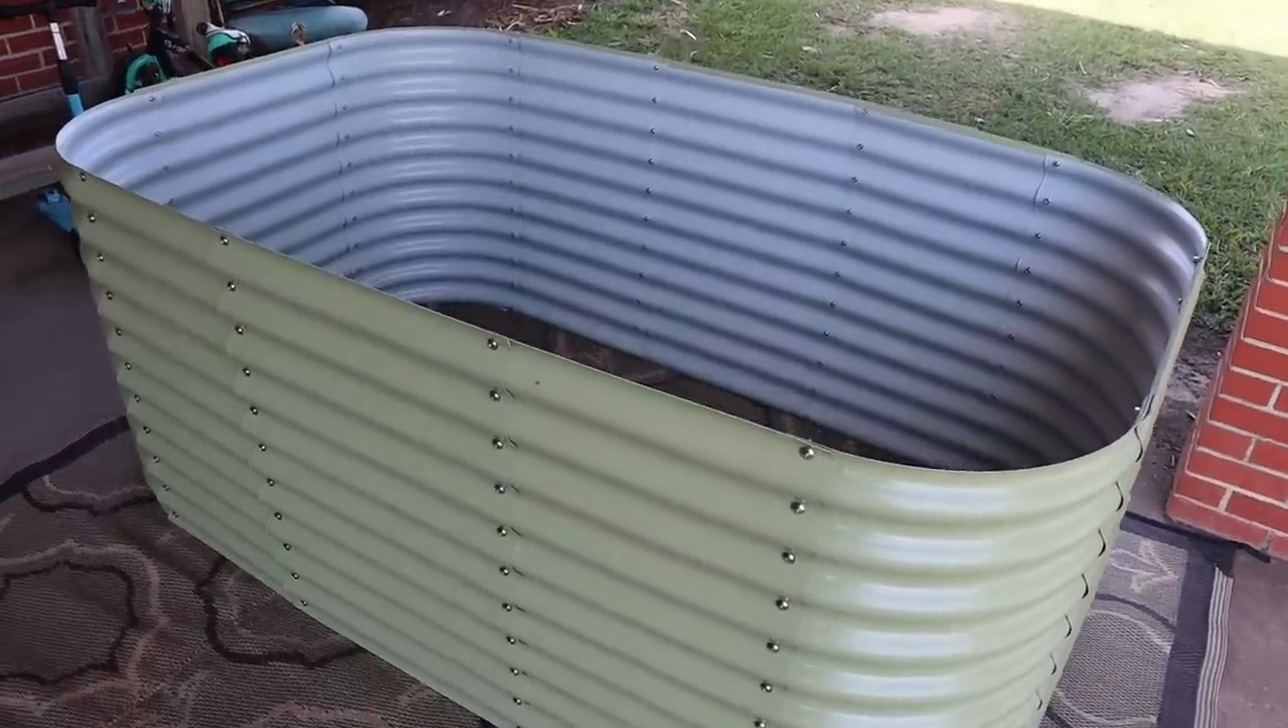We still got to tighten up all the bolts and put the rubber safety edging Around the top there, but this is the same configuration that I showed you out there near the garden with that big rectangle.